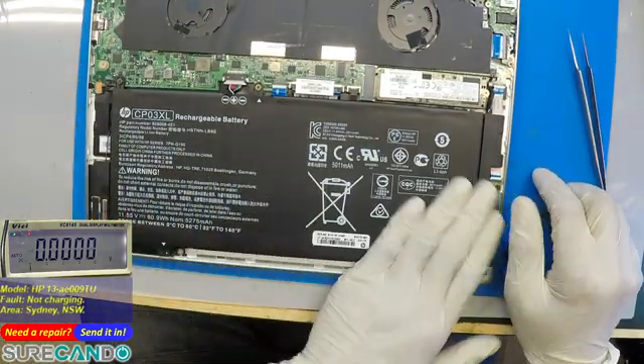So, top cover is open, and this is the inside.